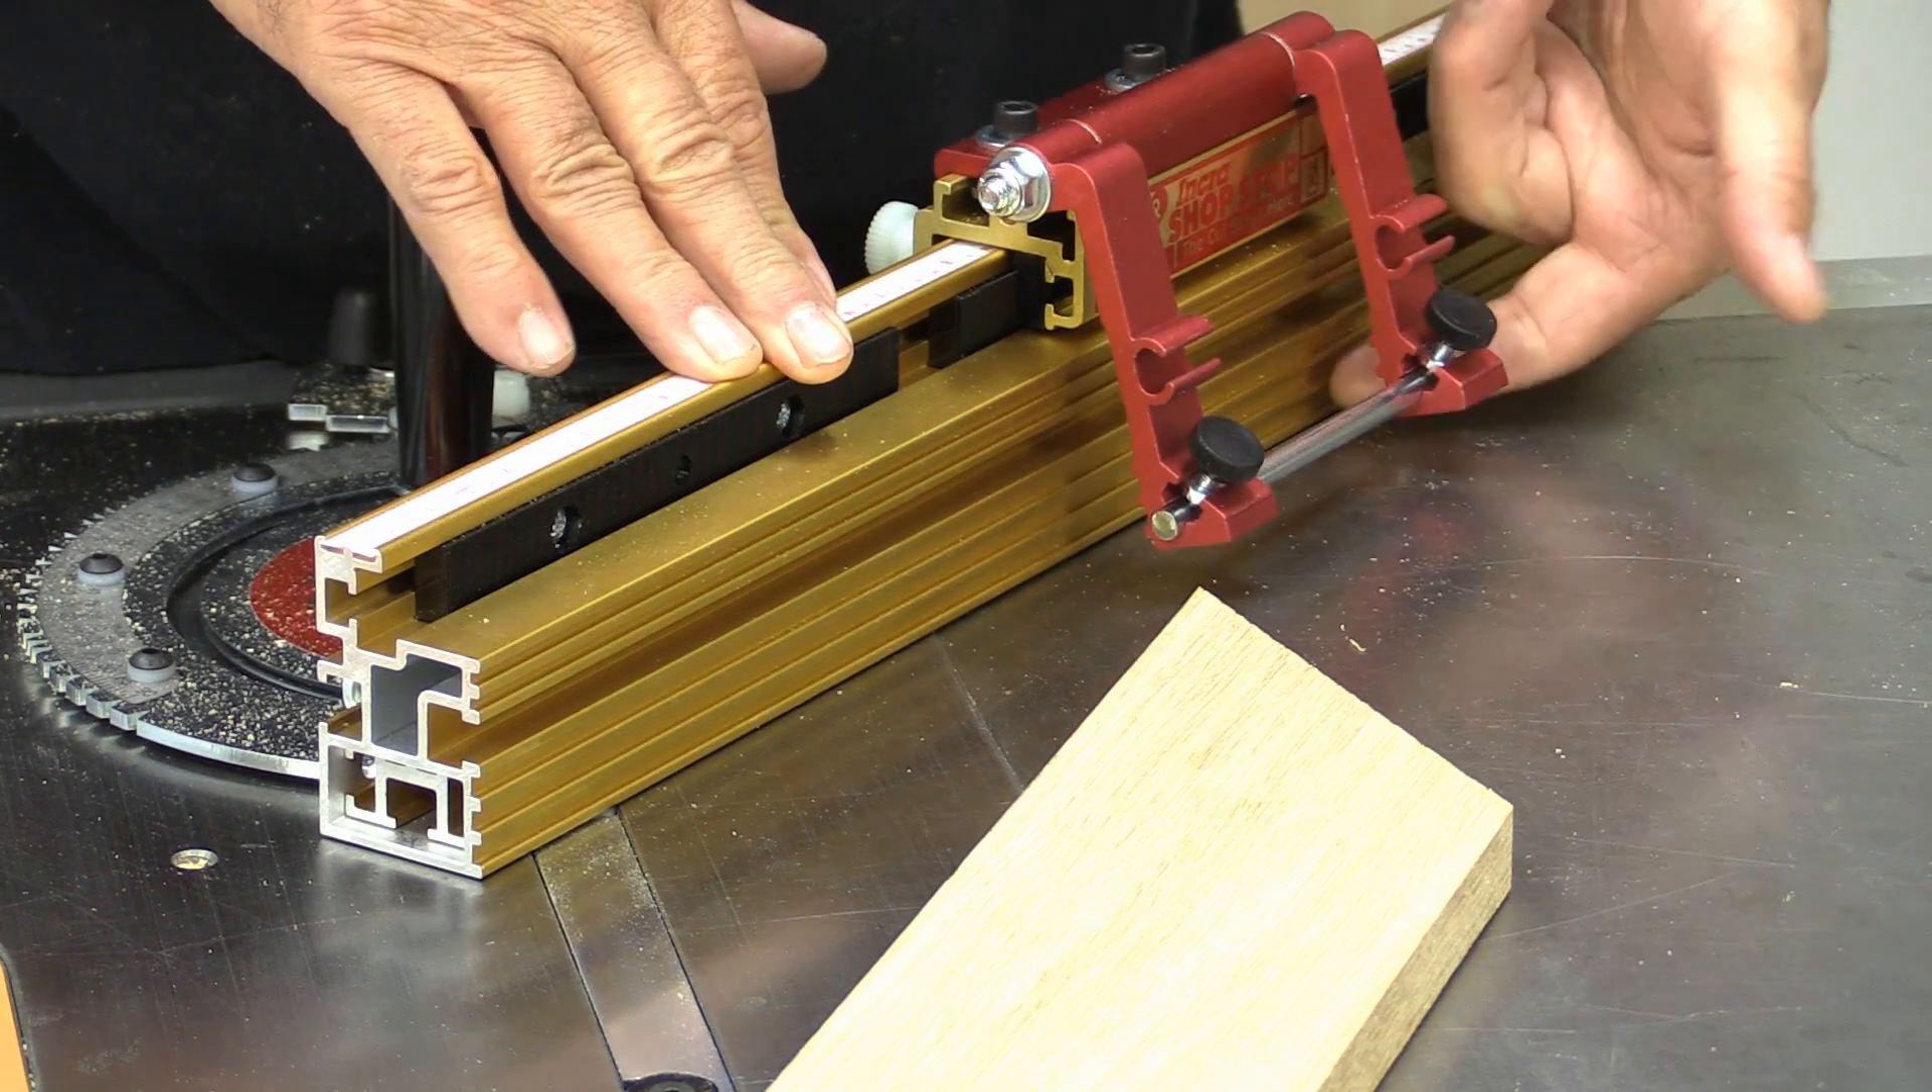There's that little flip stop installed.